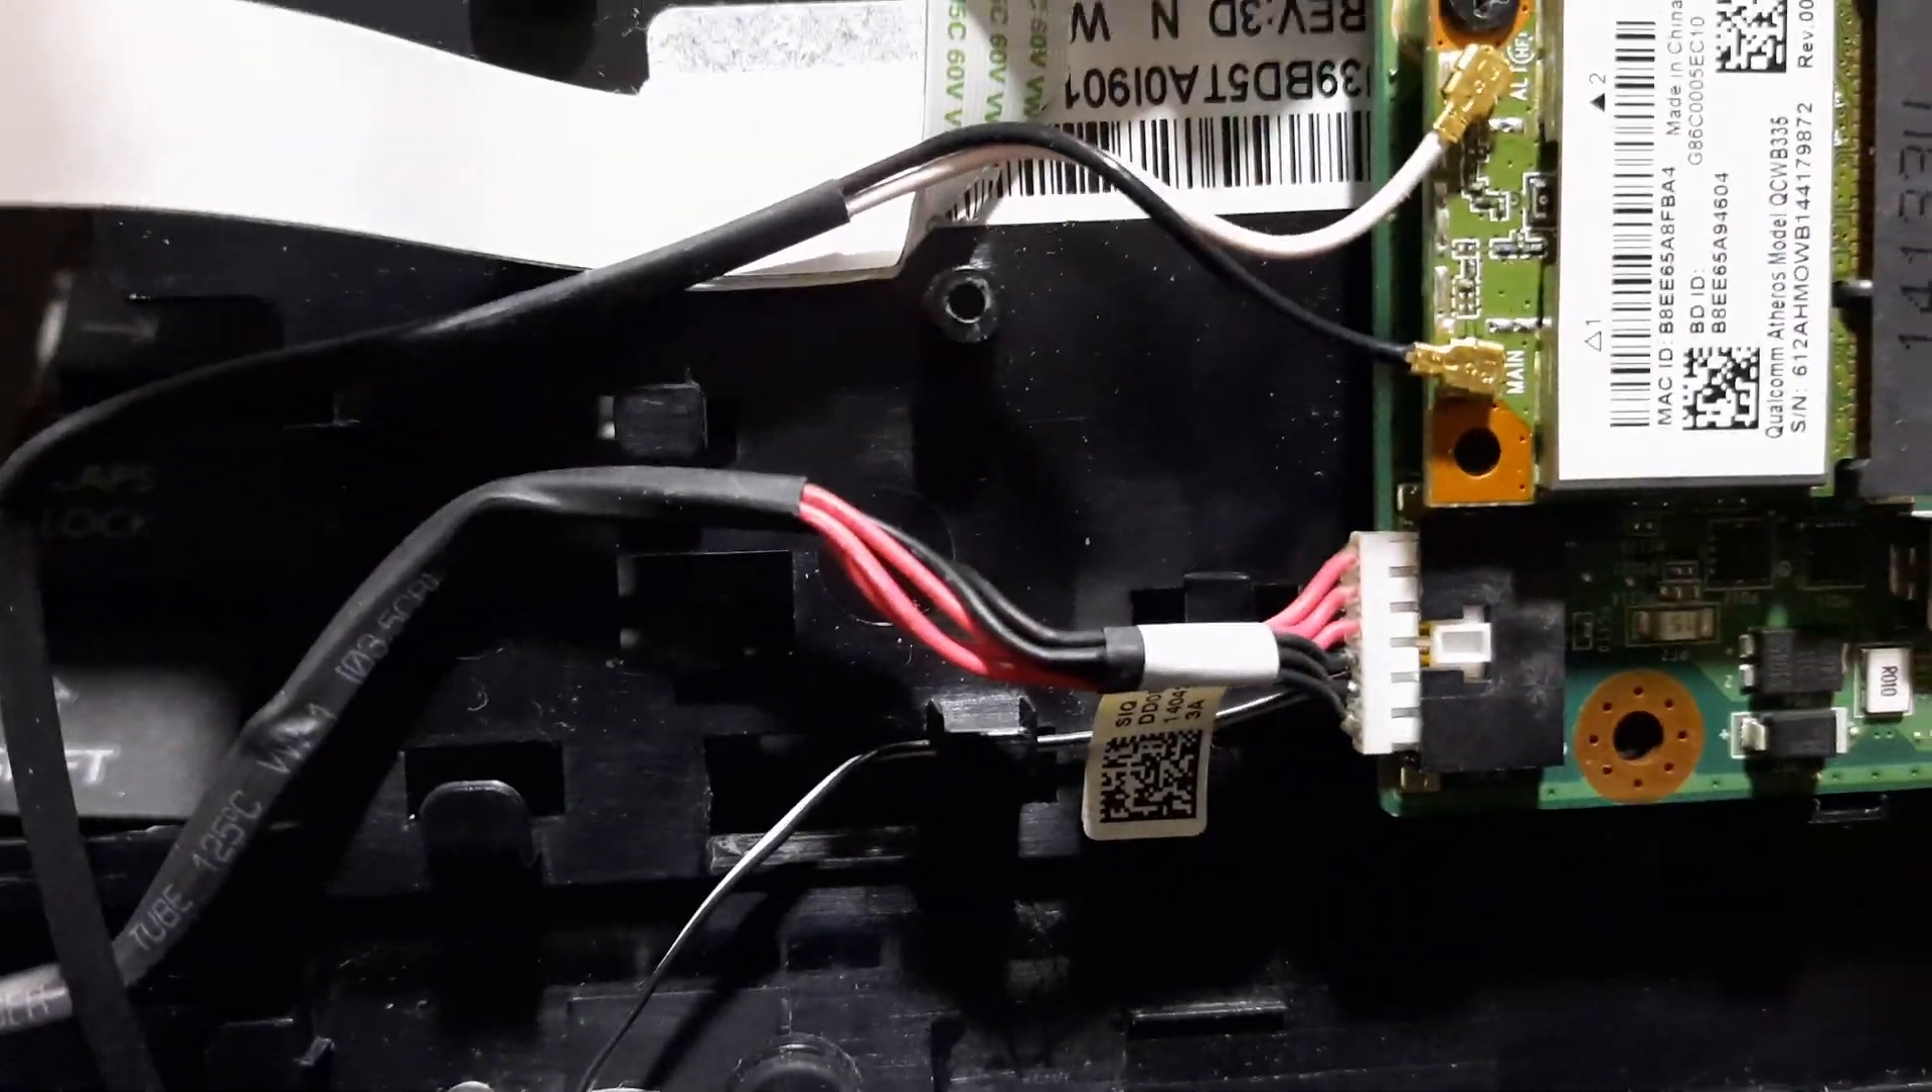Power supply down here is in and connected to the board.